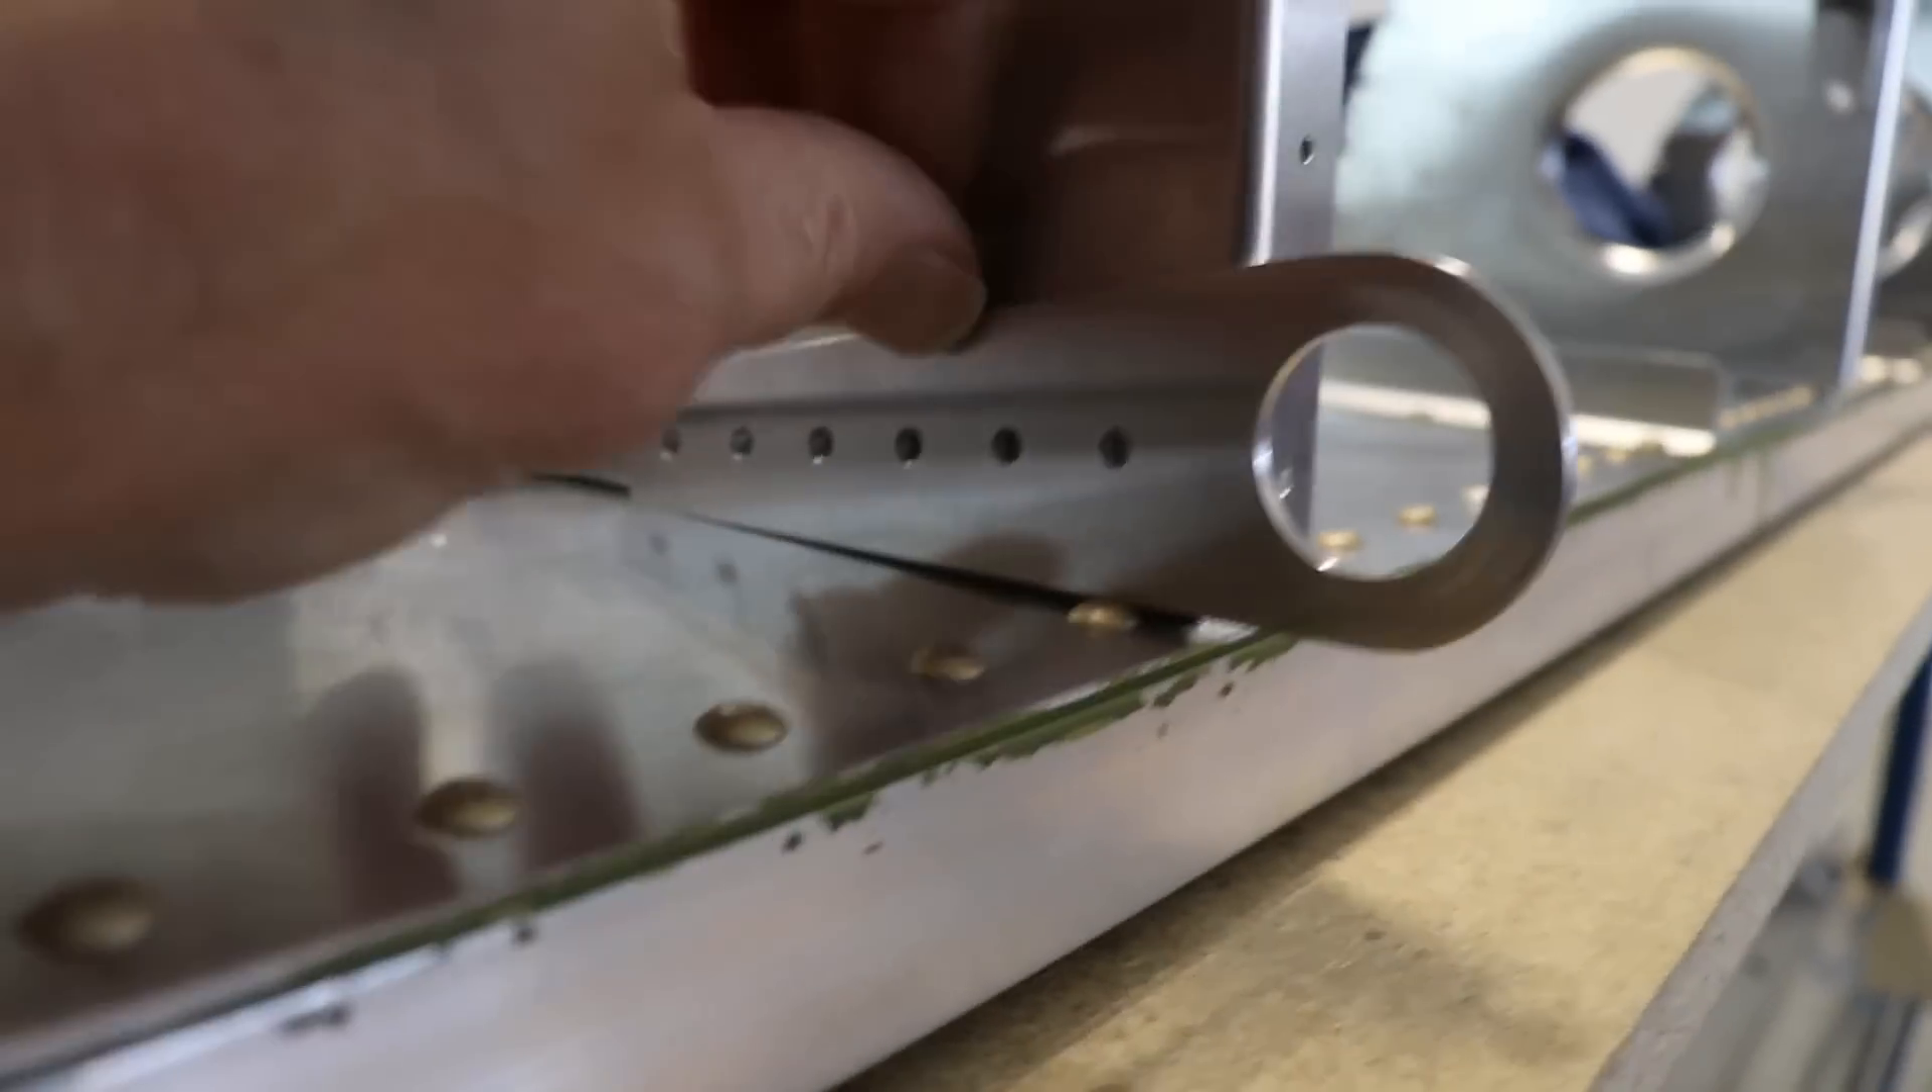You can see it goes flat against the rib and on this particular rib where it goes this is rib number seven it doesn't sit flush against the spar because it hits this rivet.